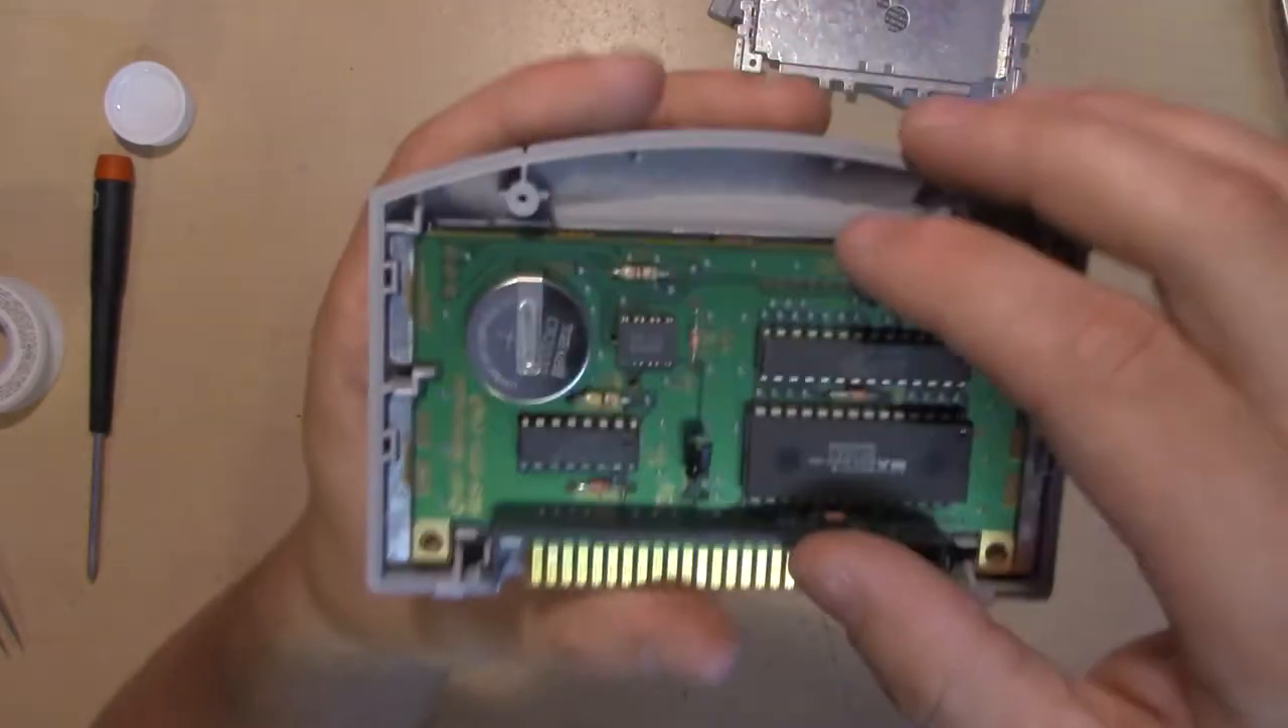Right and remove the metal shell and there's the battery.